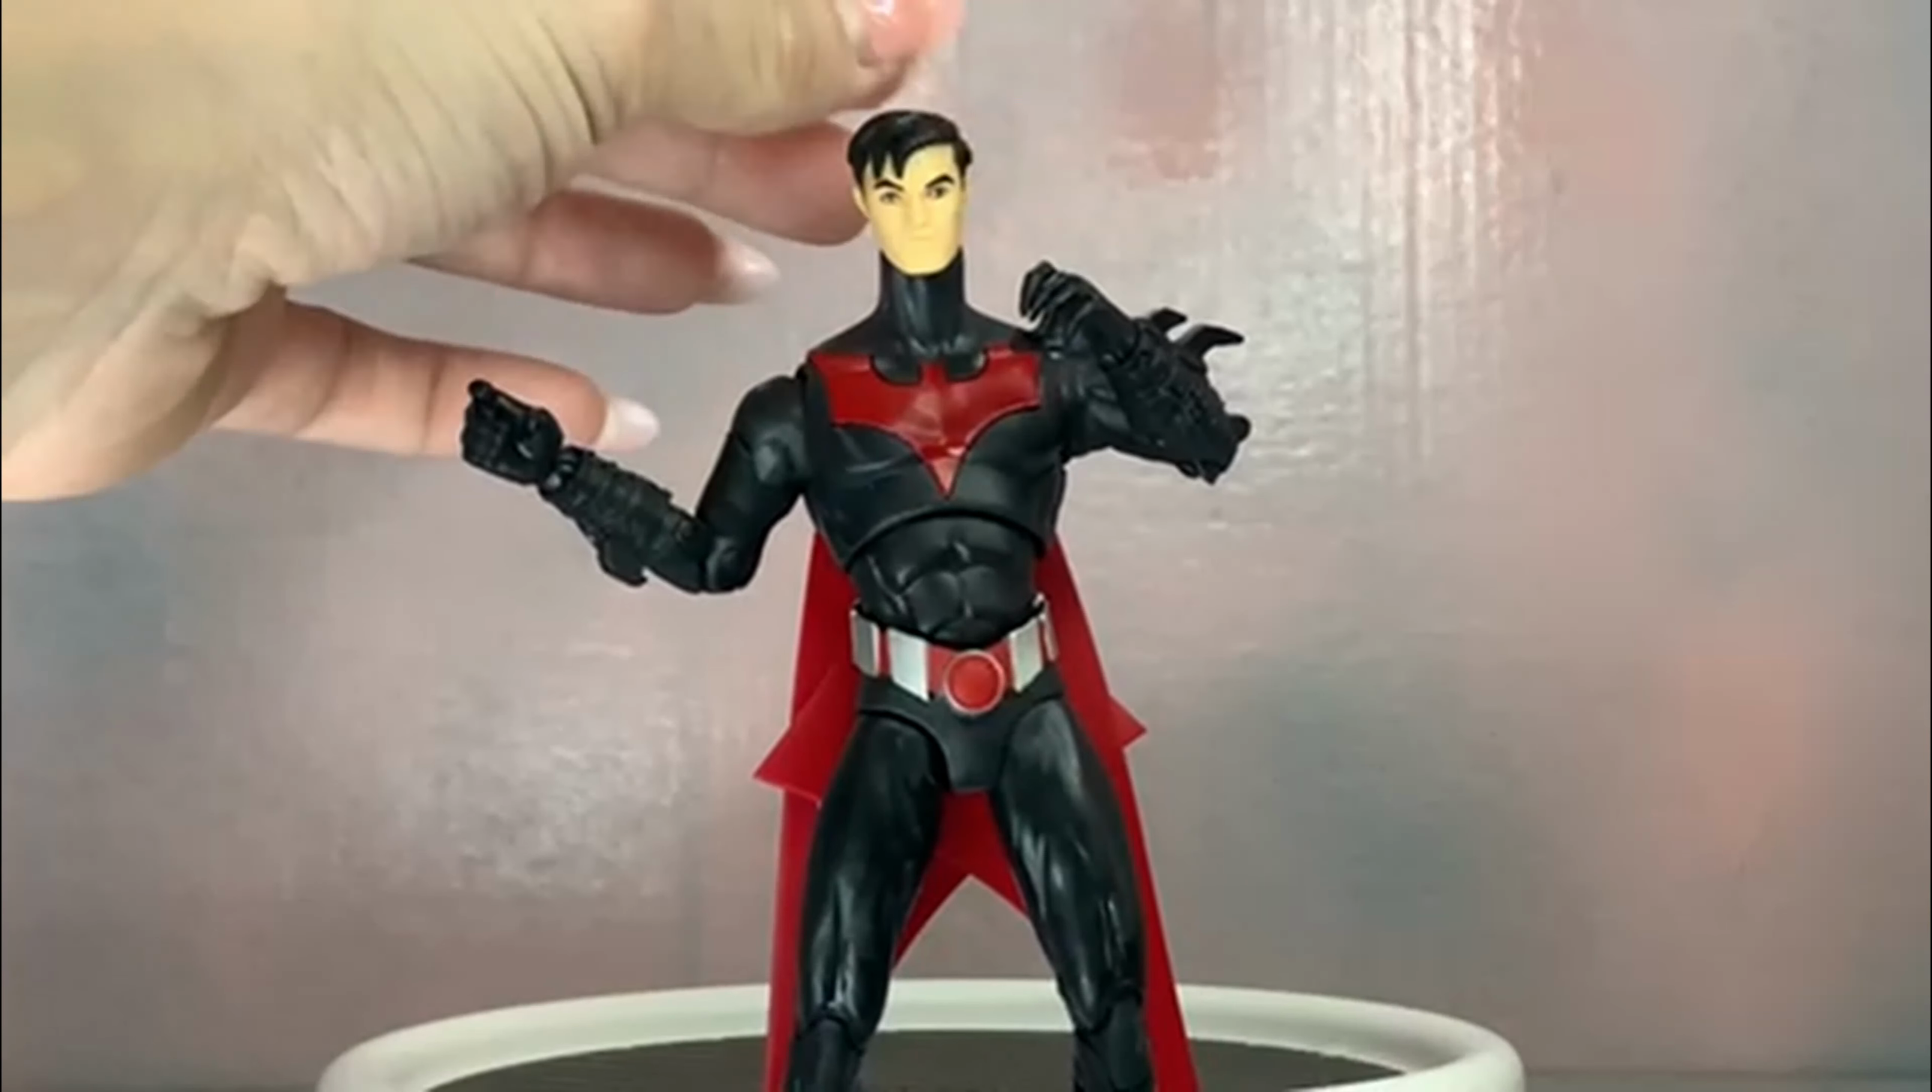It doesn't come down far enough so the neck is a little long.